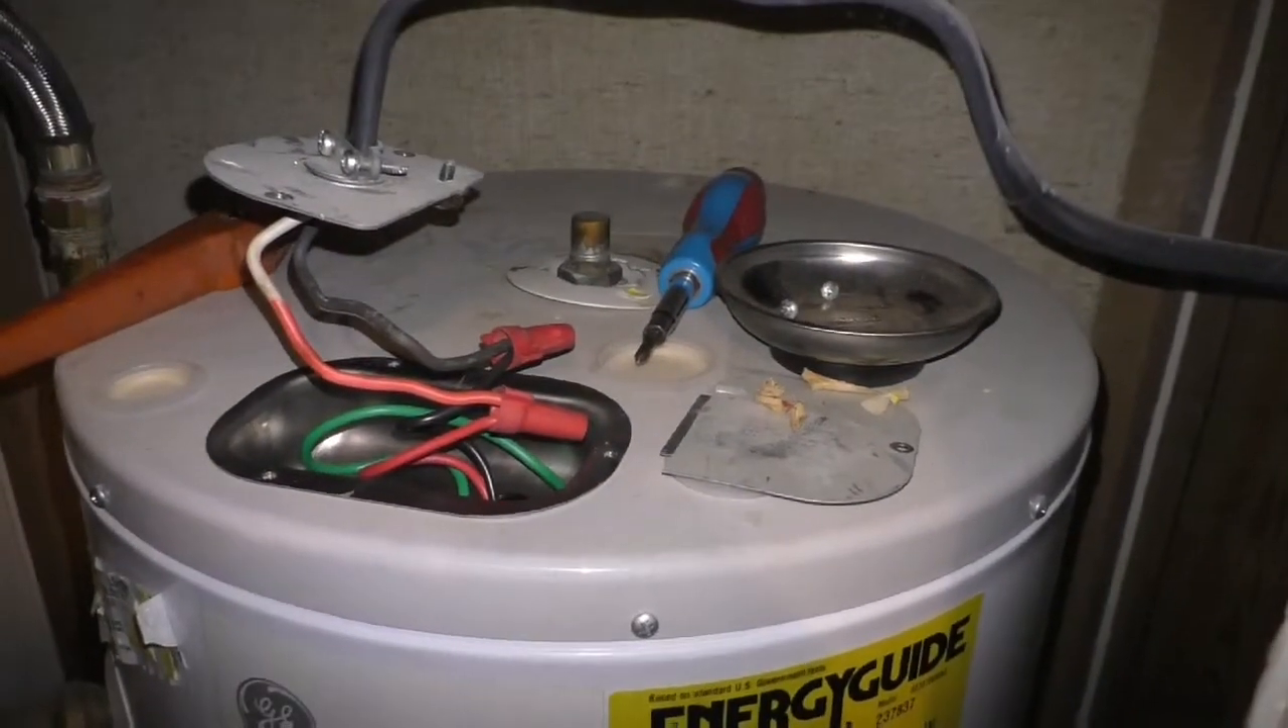I didn't get the wire nuts off yet.